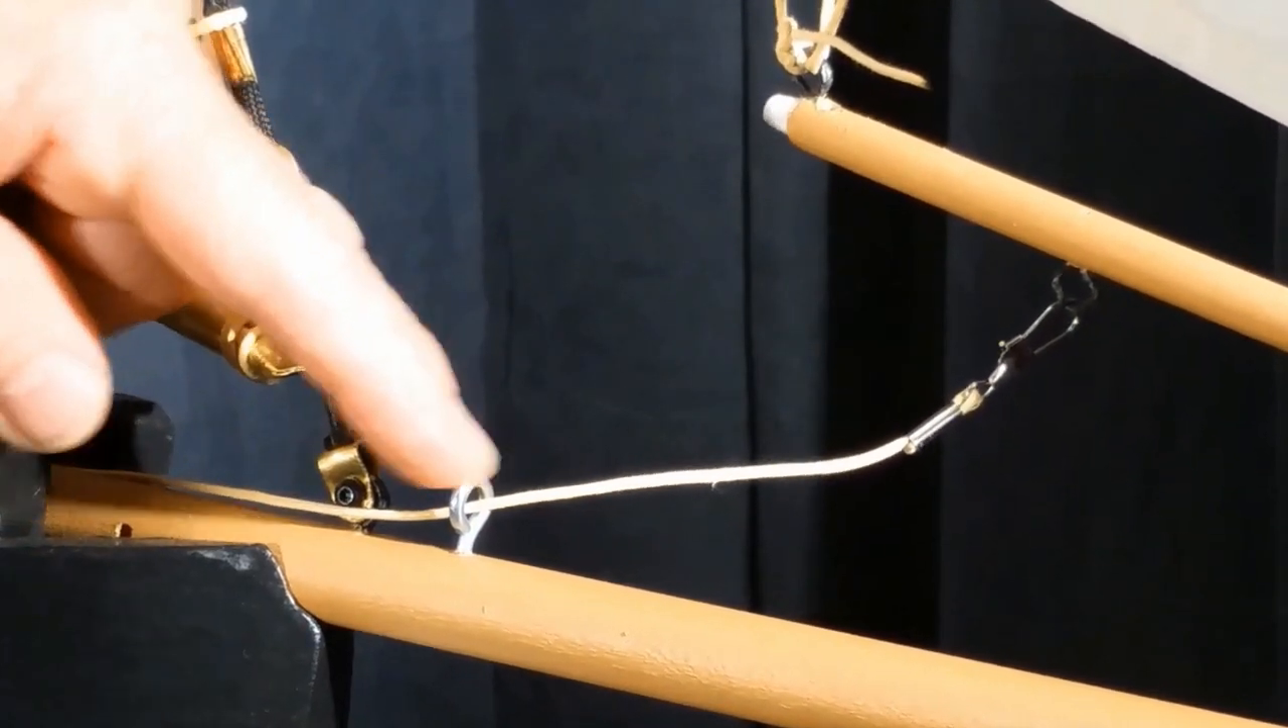And I've run the sheet line through an eye on the top of the bowsprit.